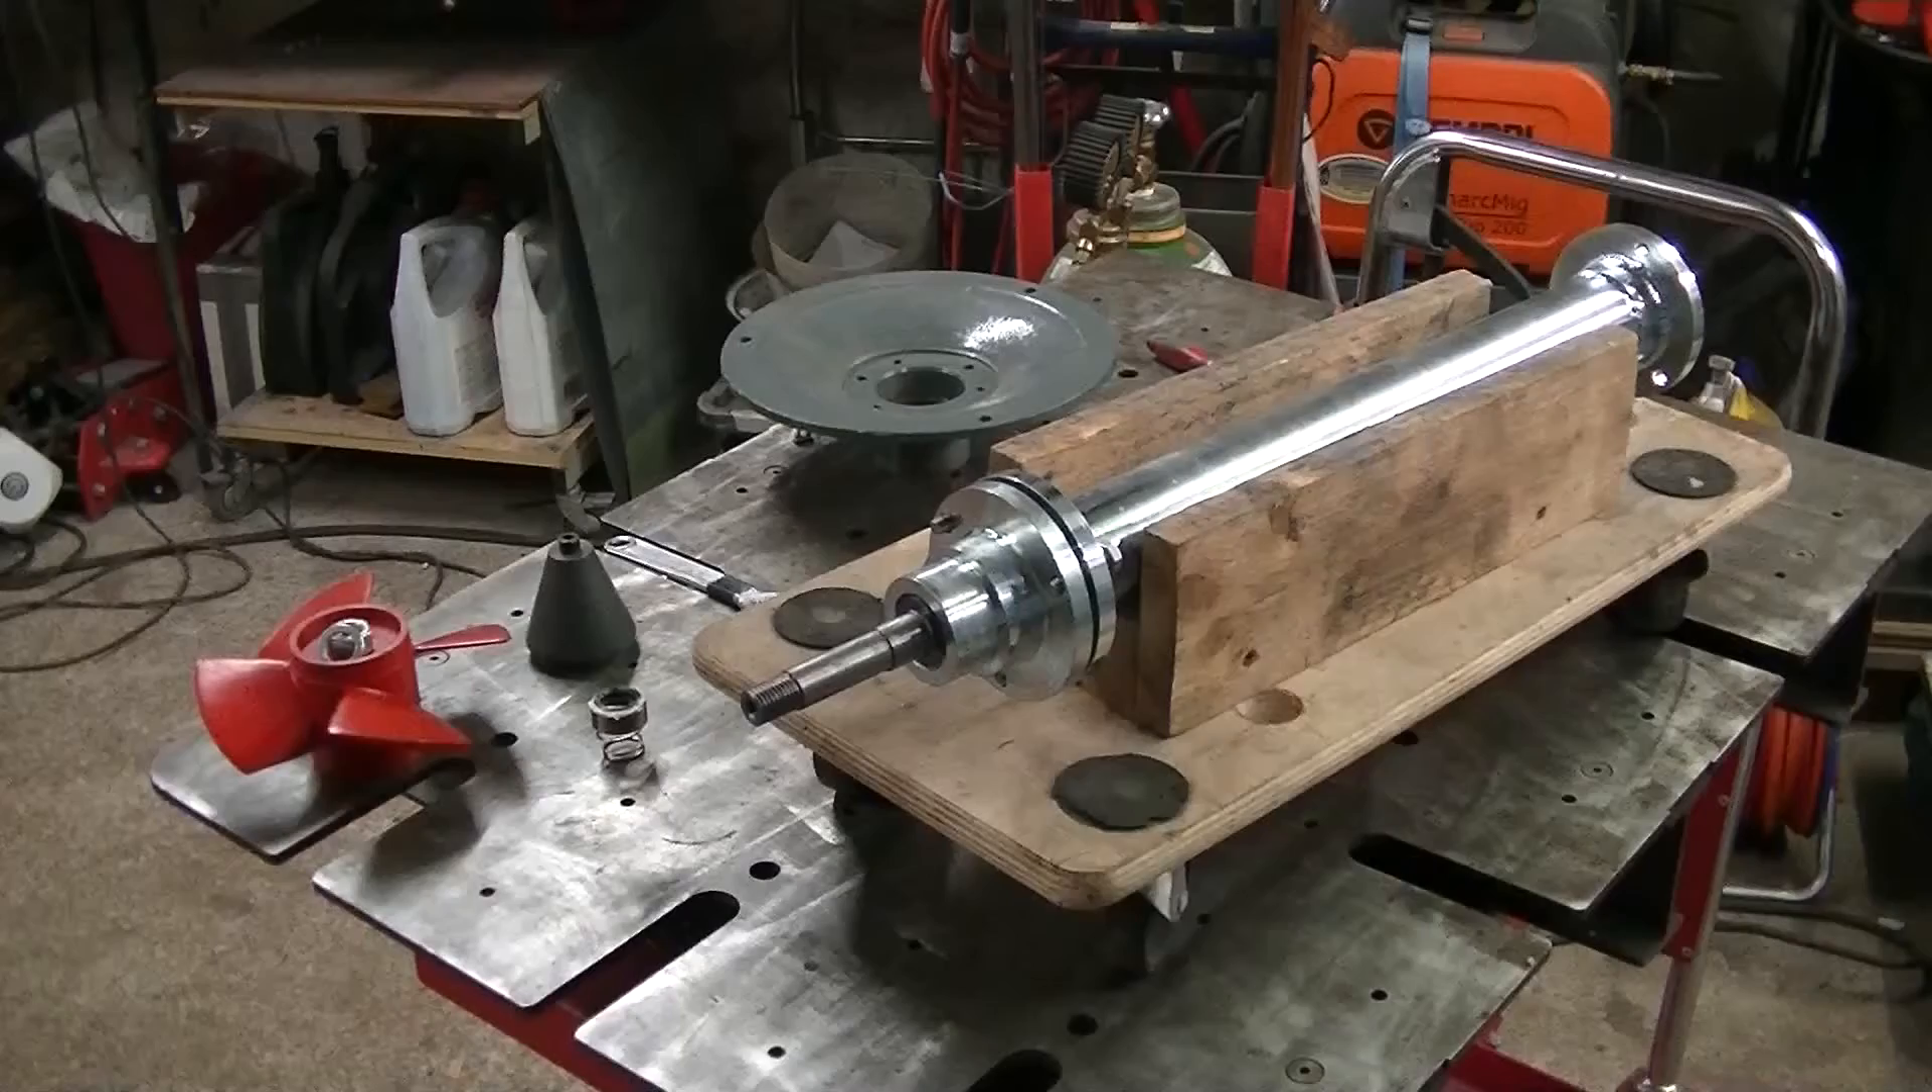Now I have removed the upper turbine housing and this is the core.